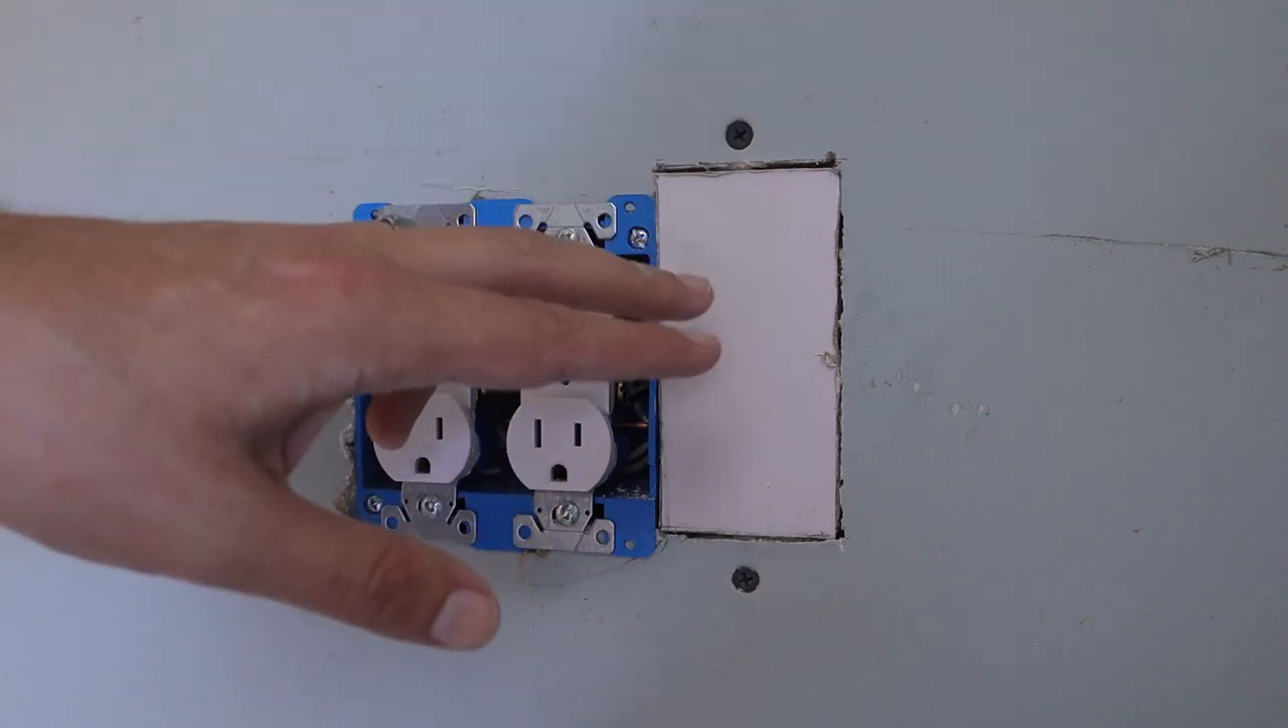So I'm going to take my little repair piece and just put it into the hole. And this fits it just about exactly how I wanted it to.